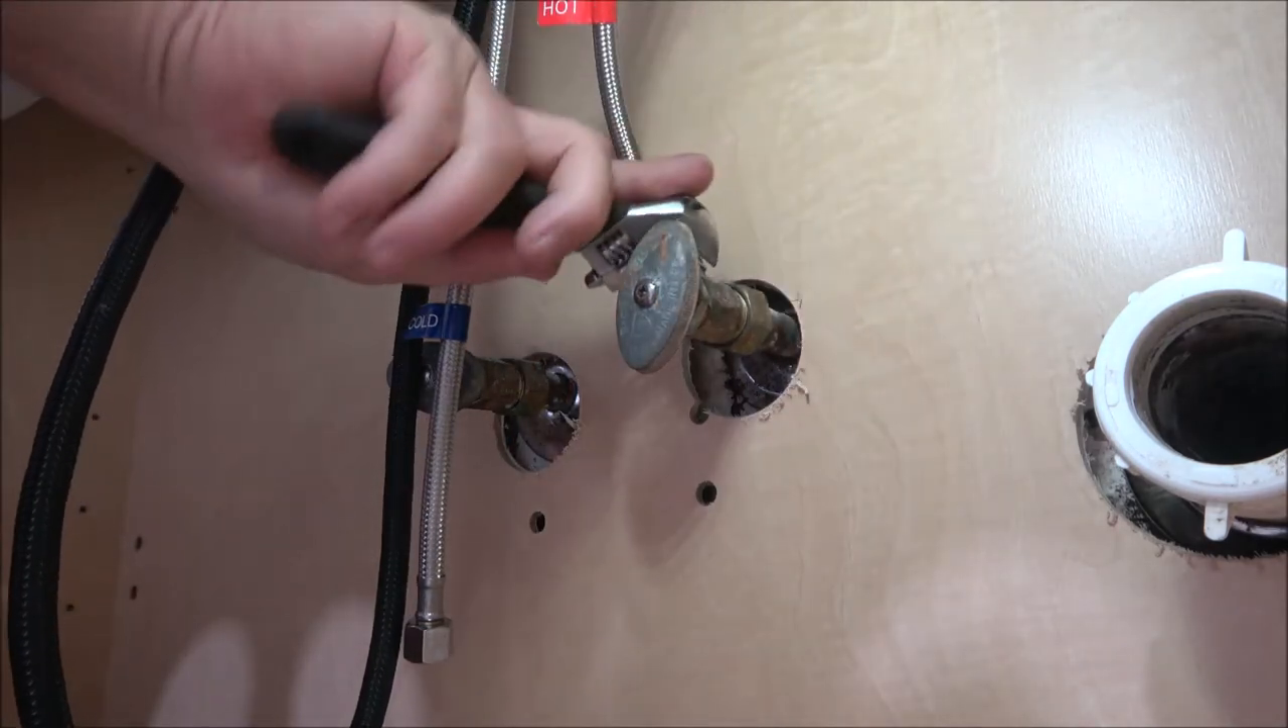Now i don't have the drain in yet because that's in the next video because it was easier to film and easier to install without the drain pipes in our way.